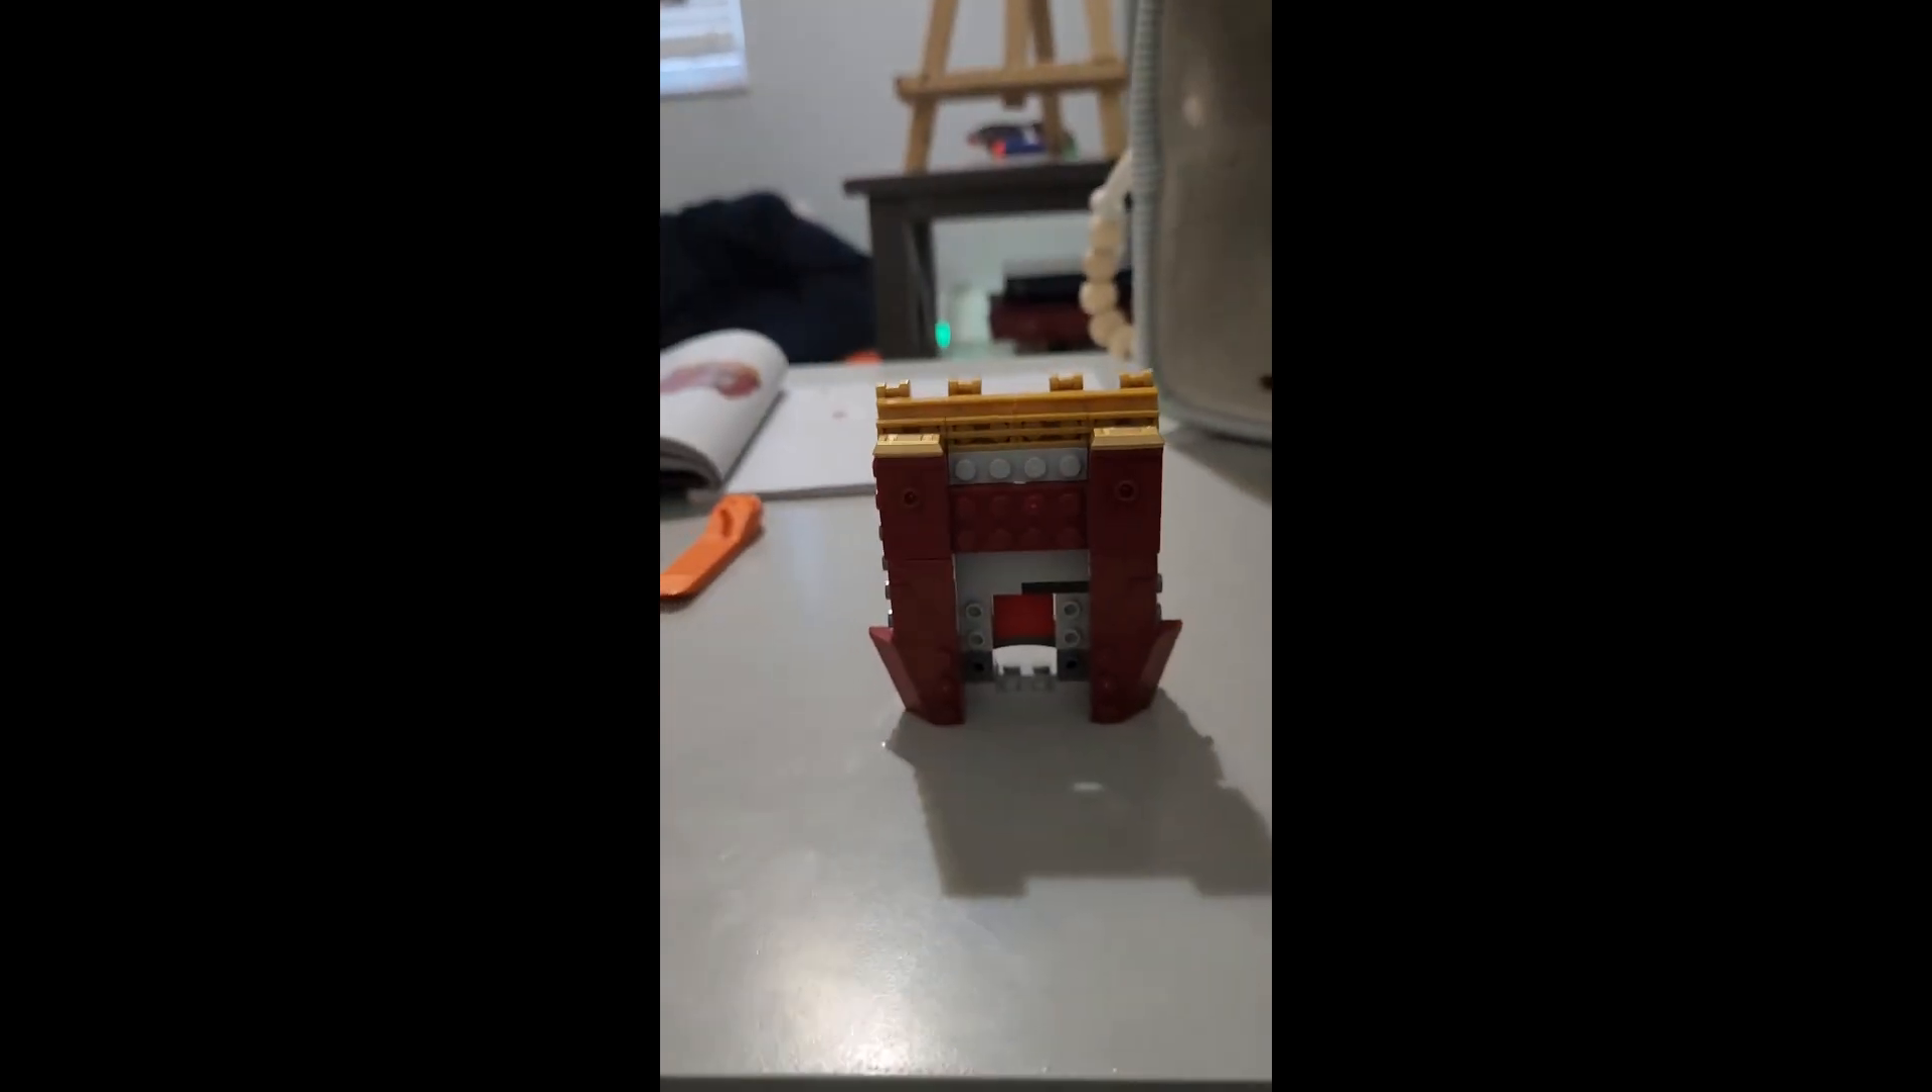The thing that deserves an update, we built this little gold thing. Put it on the top here and attached it.